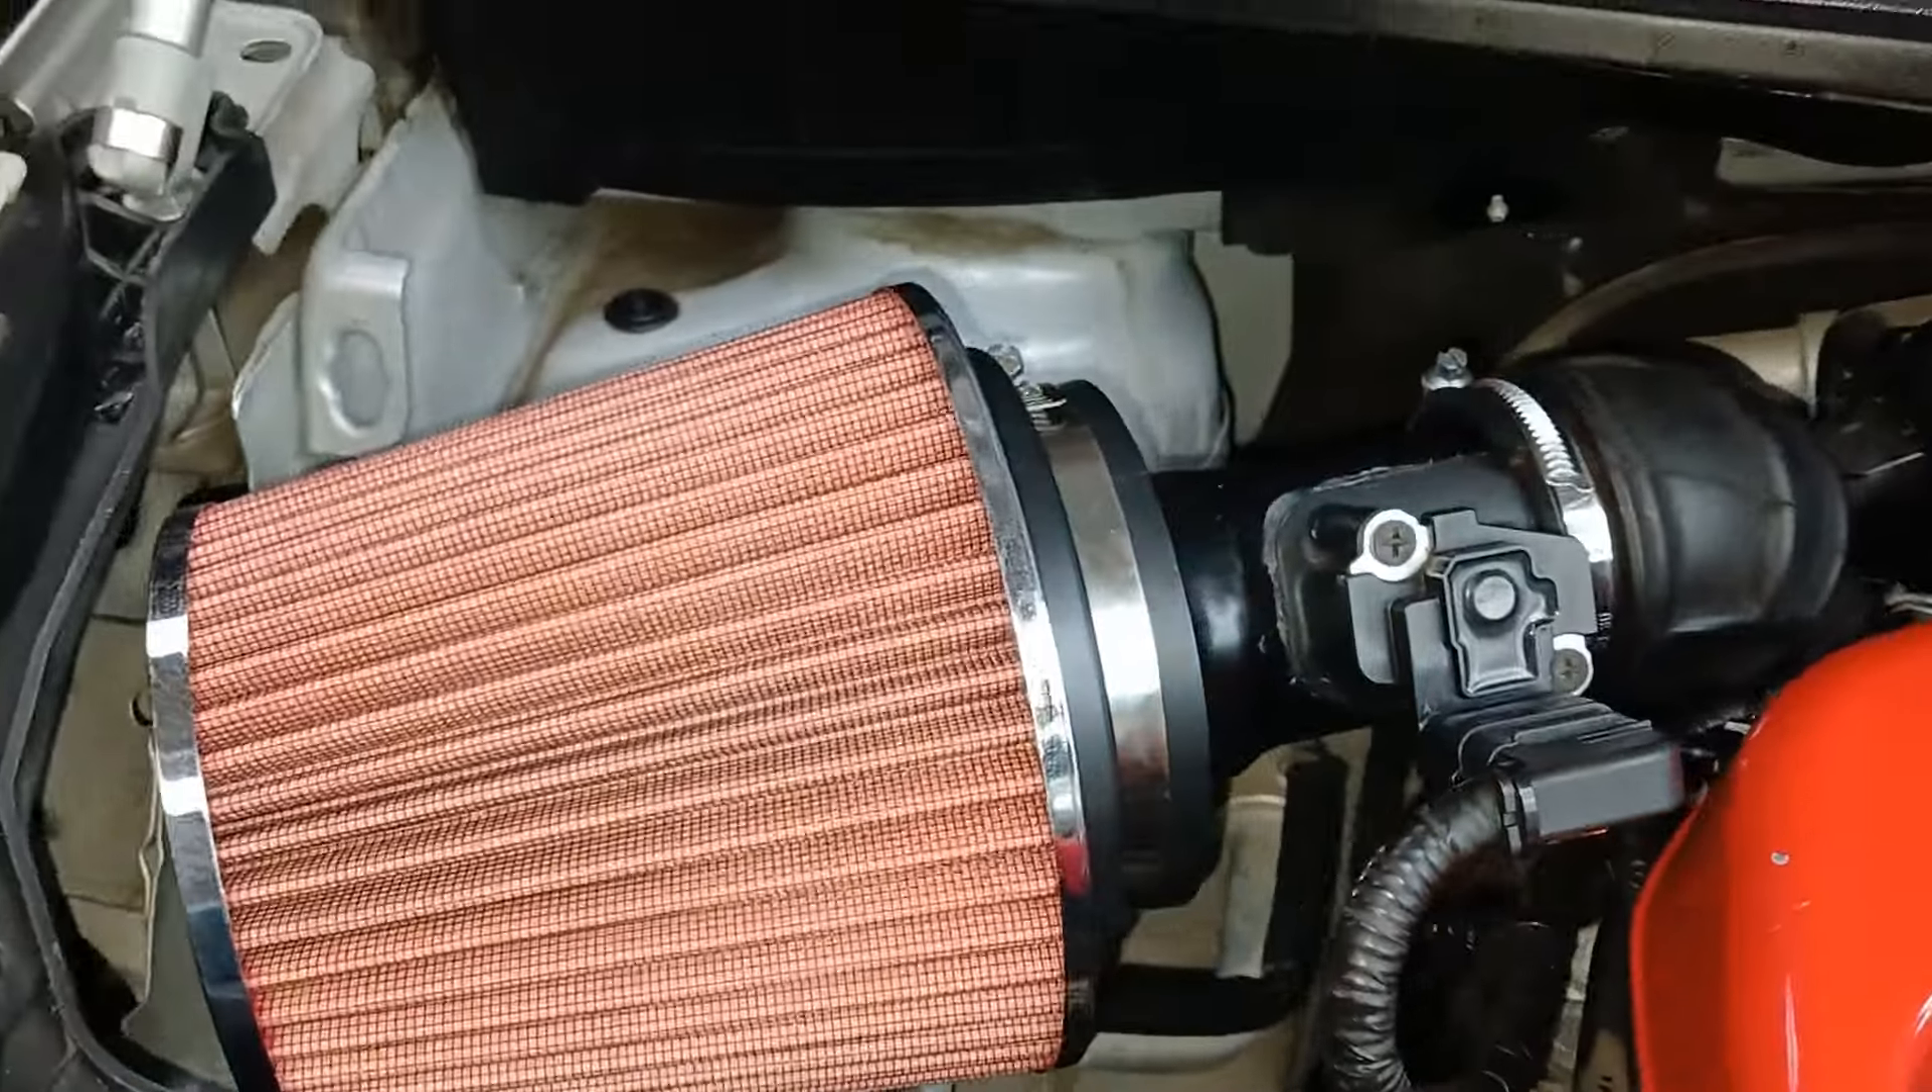Aquí ya quedó instalado el elemento filtrante.